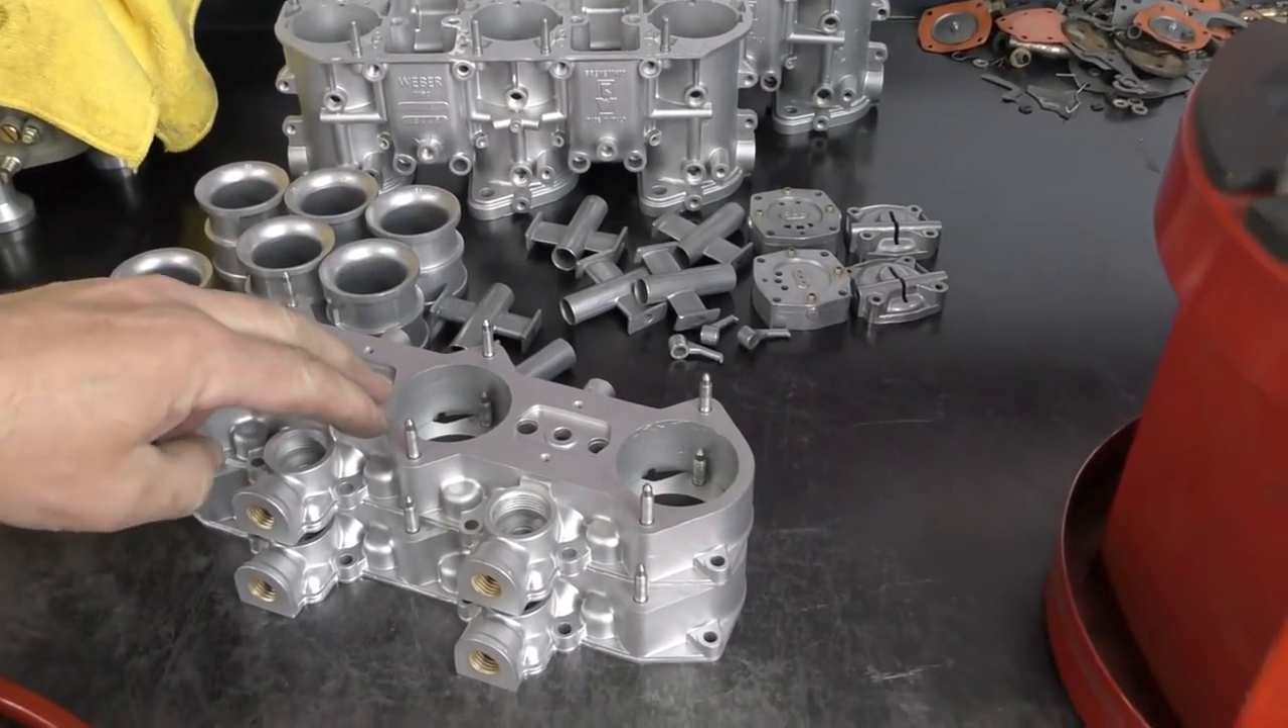We've still got to pull out studs on the tops to send these out to color but that's pretty much about it left on the top.